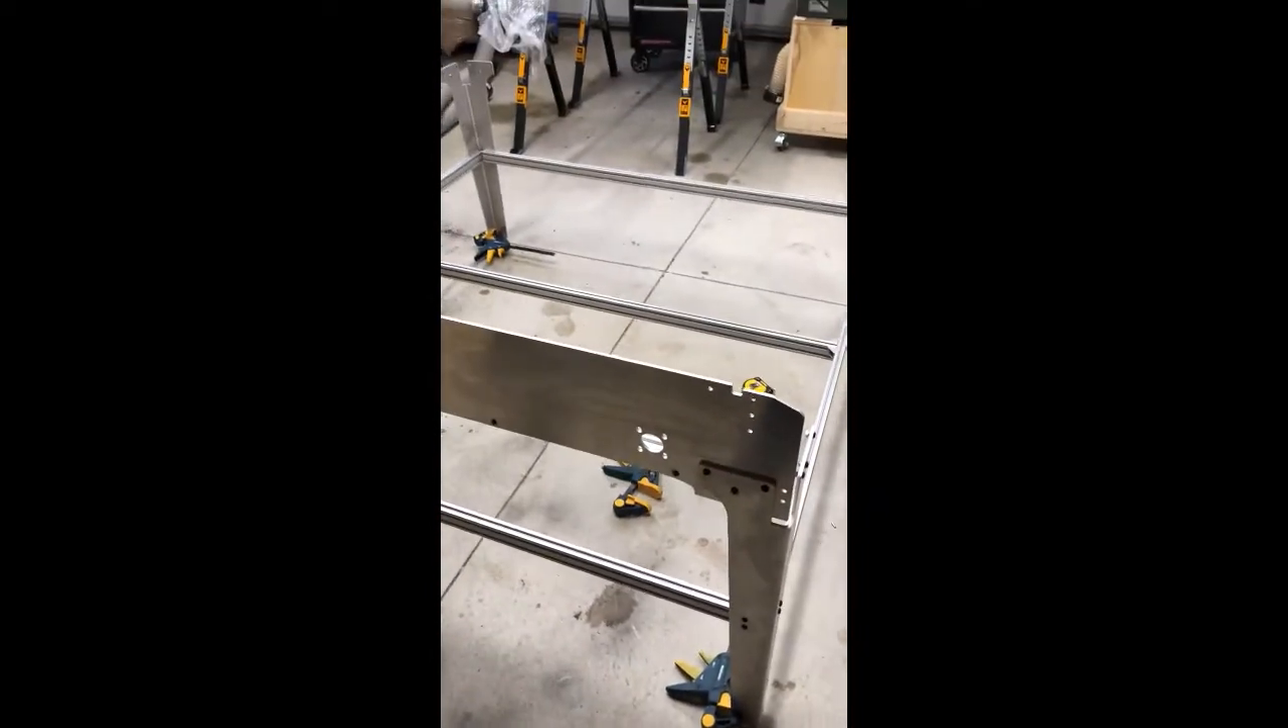I now have the basic leg kit put together with the front plate.